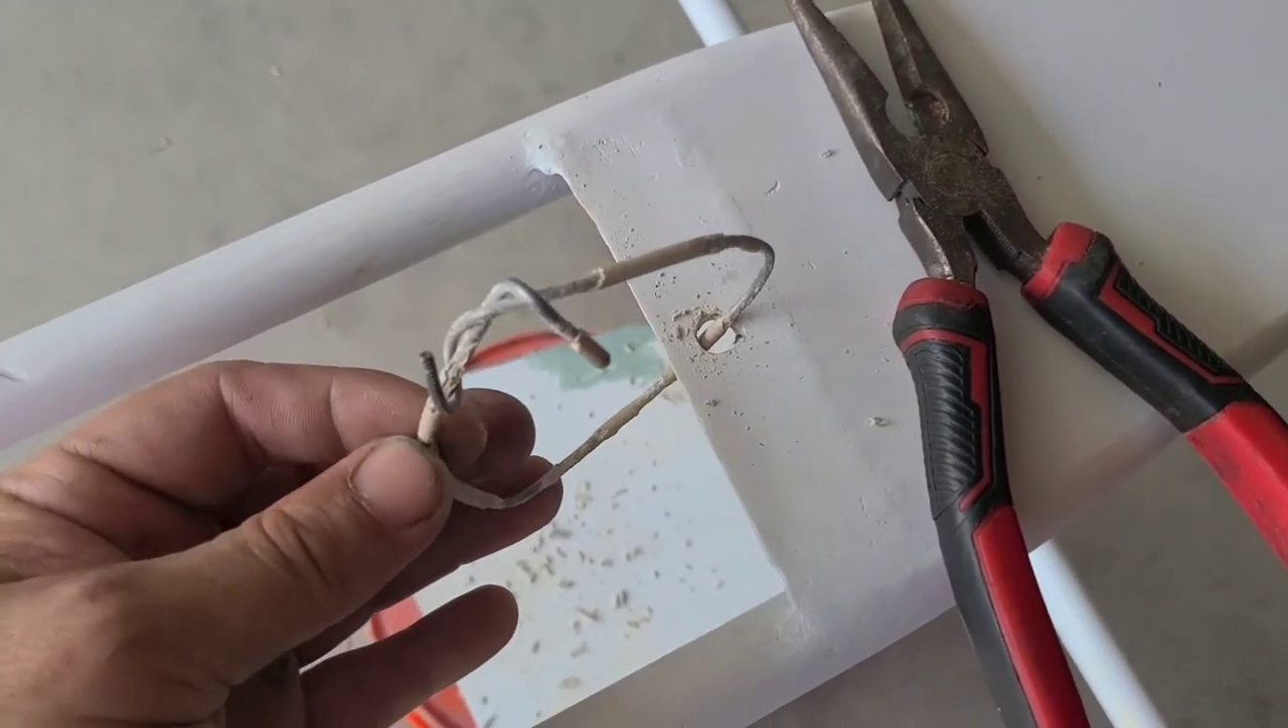I looped my welding rod around somewhere towards the center of the frame and then used a pair of needle nose pliers to twist it around a couple times.